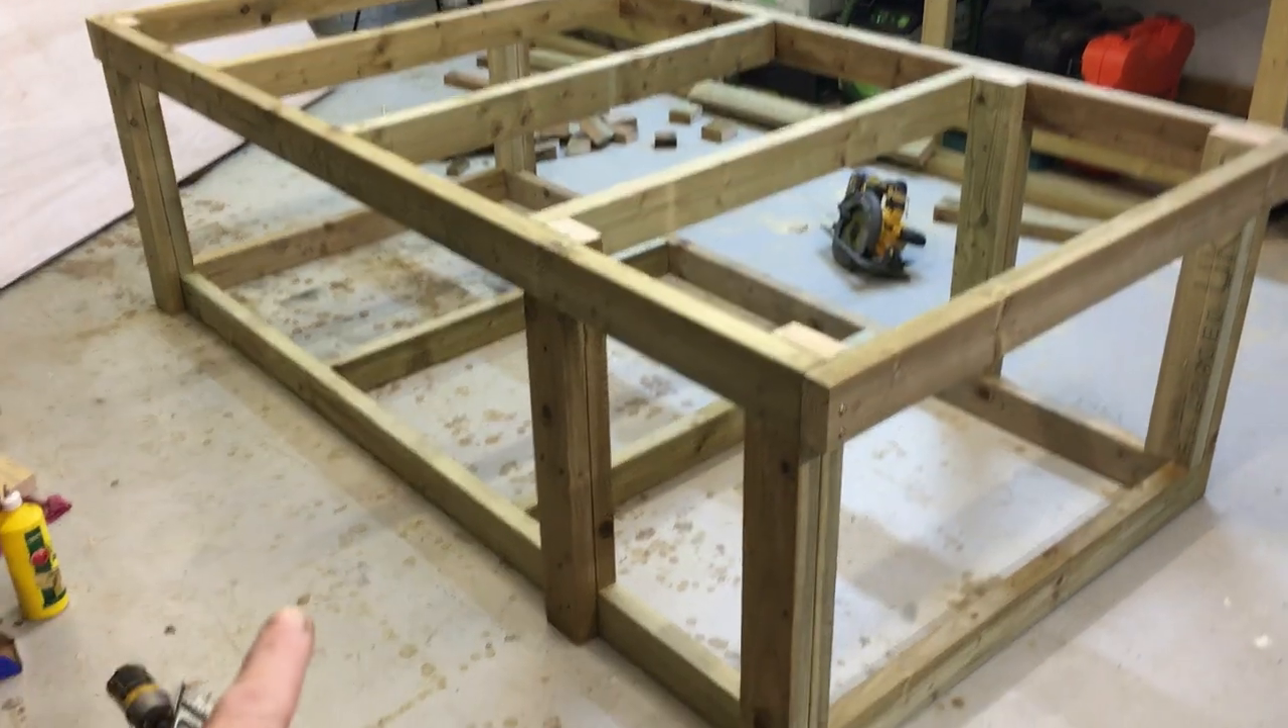Right that's all the bracing done so we've got all the bracing on the top a couple of bracers on the bottom.